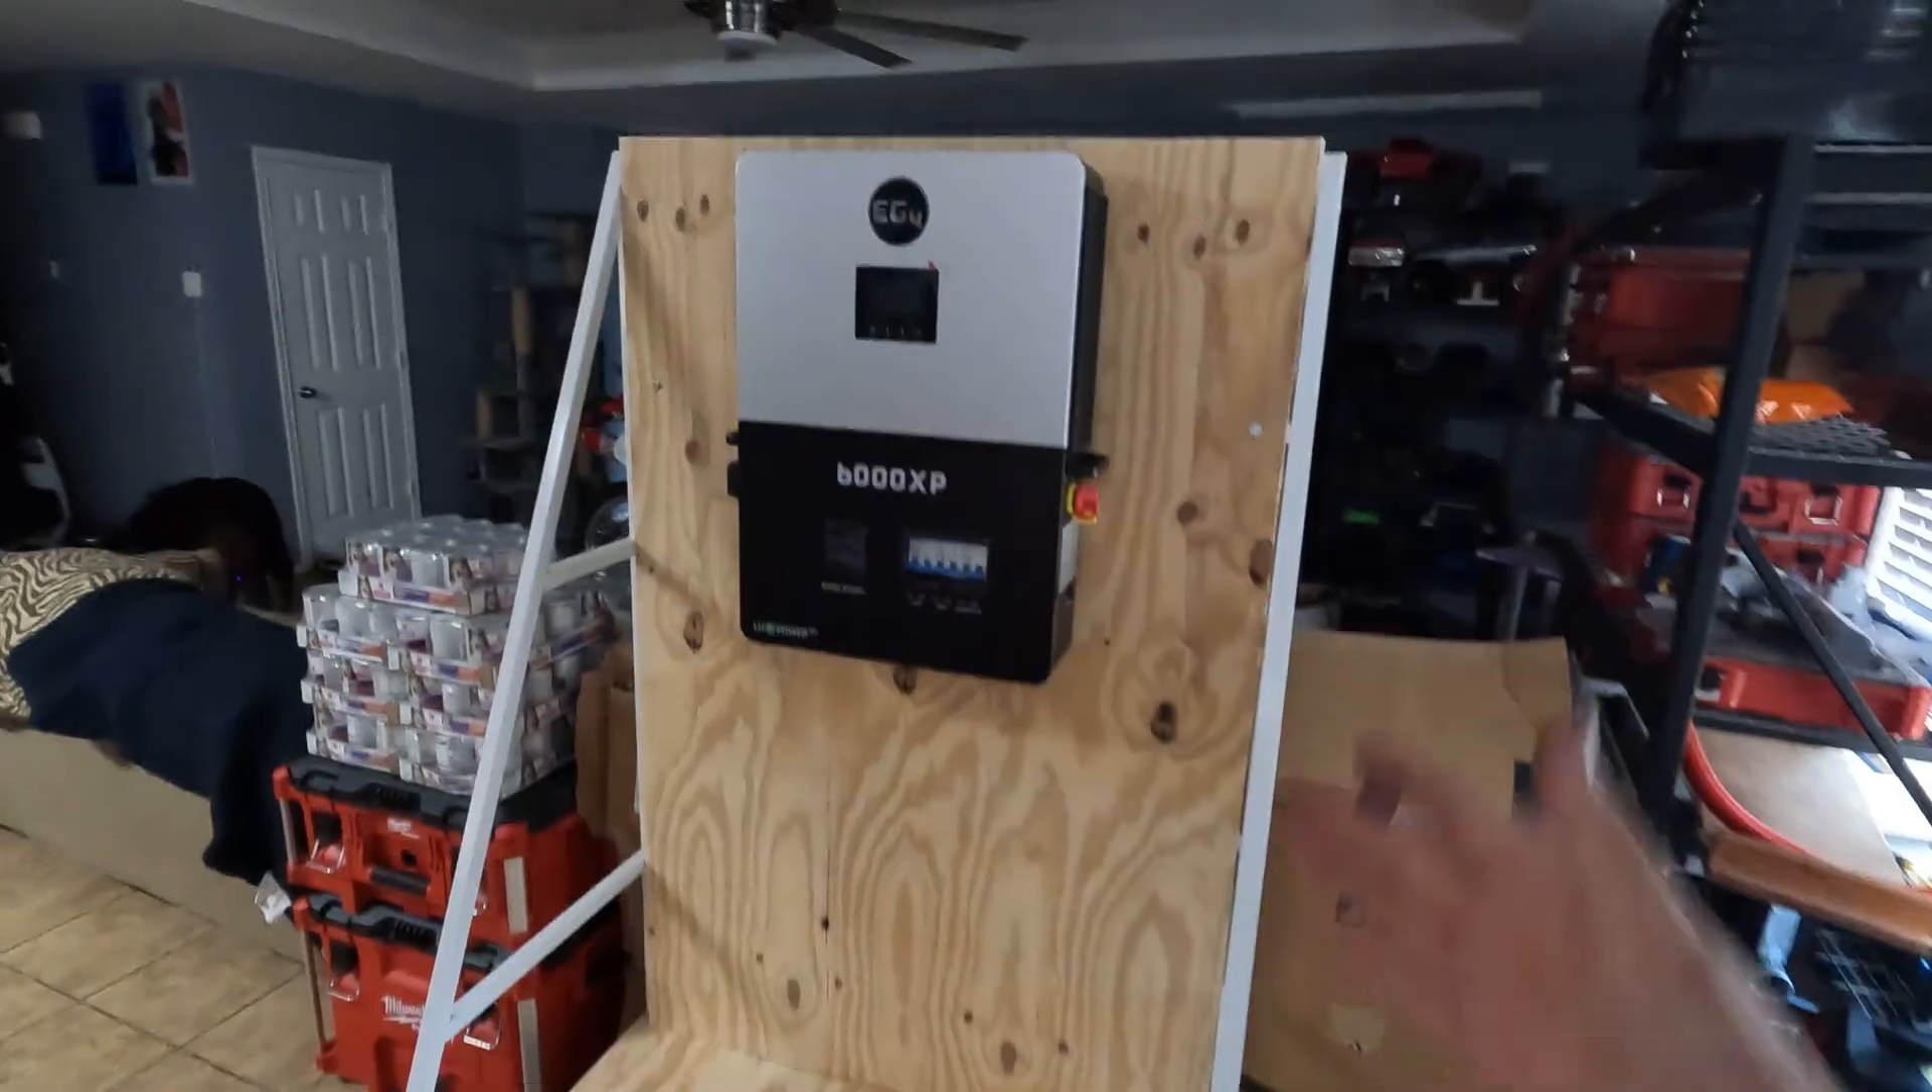The next day we got the wood mounted and done.